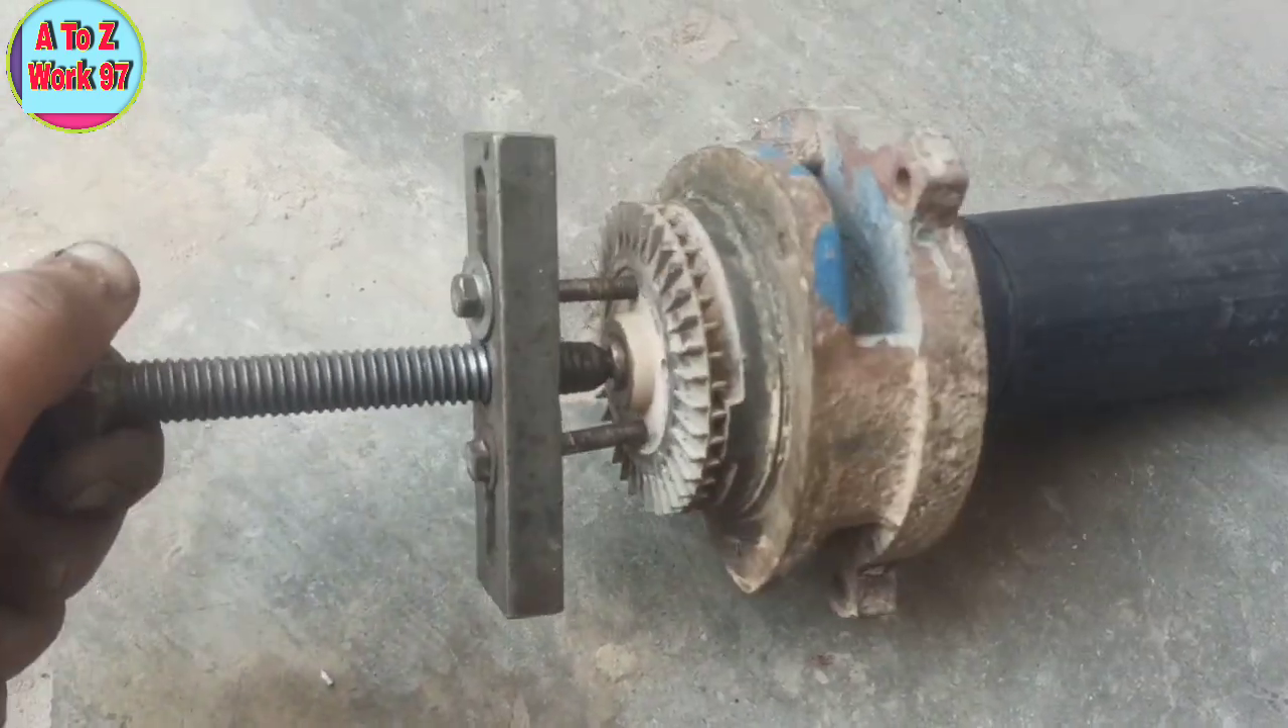ابھی ہمارا دوستو پولر لگ چکا ہے اب ہم ایمپیلر کو باہر نکالیں گے۔